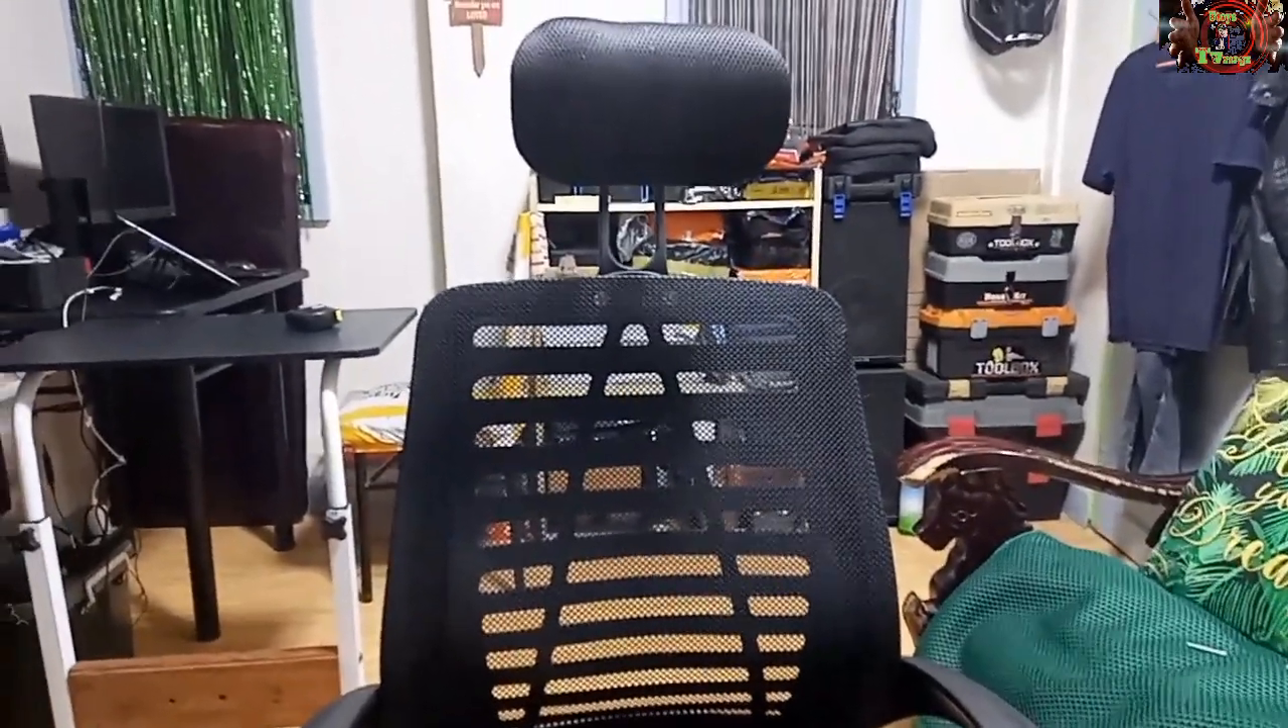Okay mga bossing mga lodi mga pavs mga mamsi and we have got our finished uh product we have assembled our executive chair with the headrest.